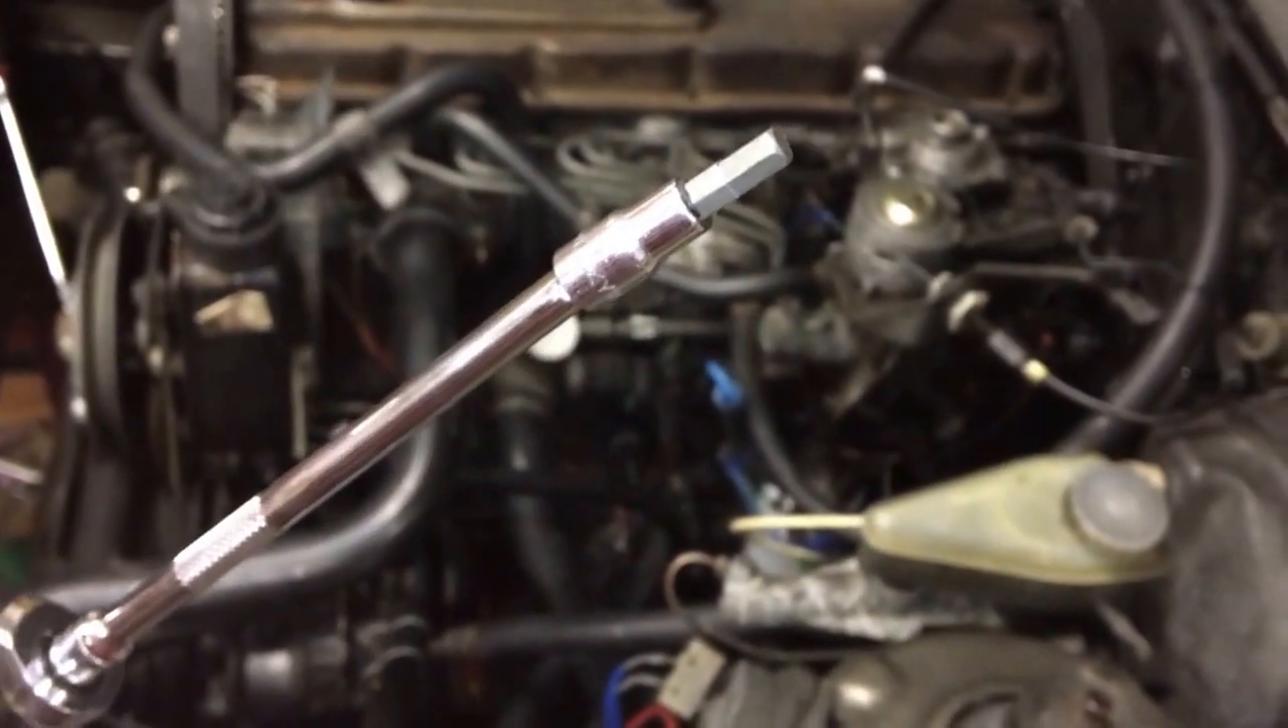This is actually the type of hex you would put in a screwdriver just happens to fit in a quarter inch socket.